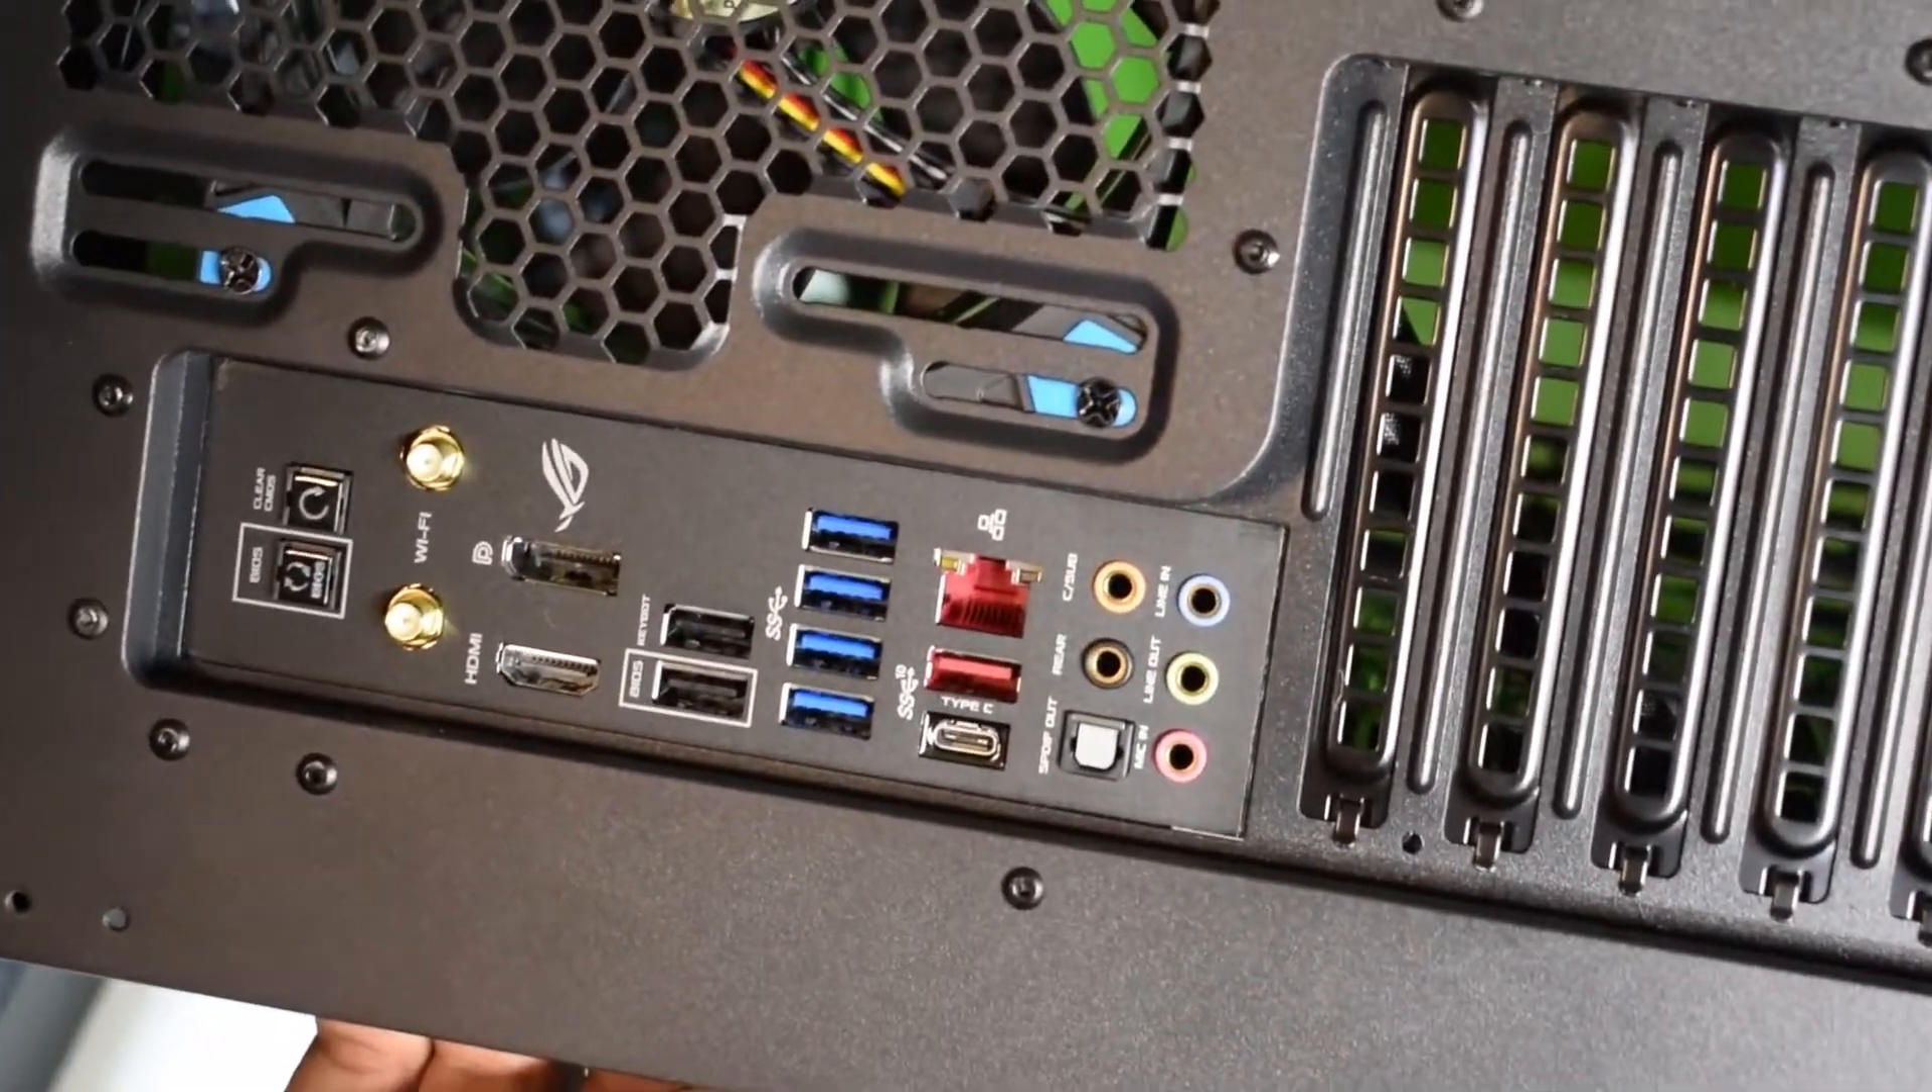Alright guys so that right there that's the back end of the motherboard. As you guys can see it's nice and flush.